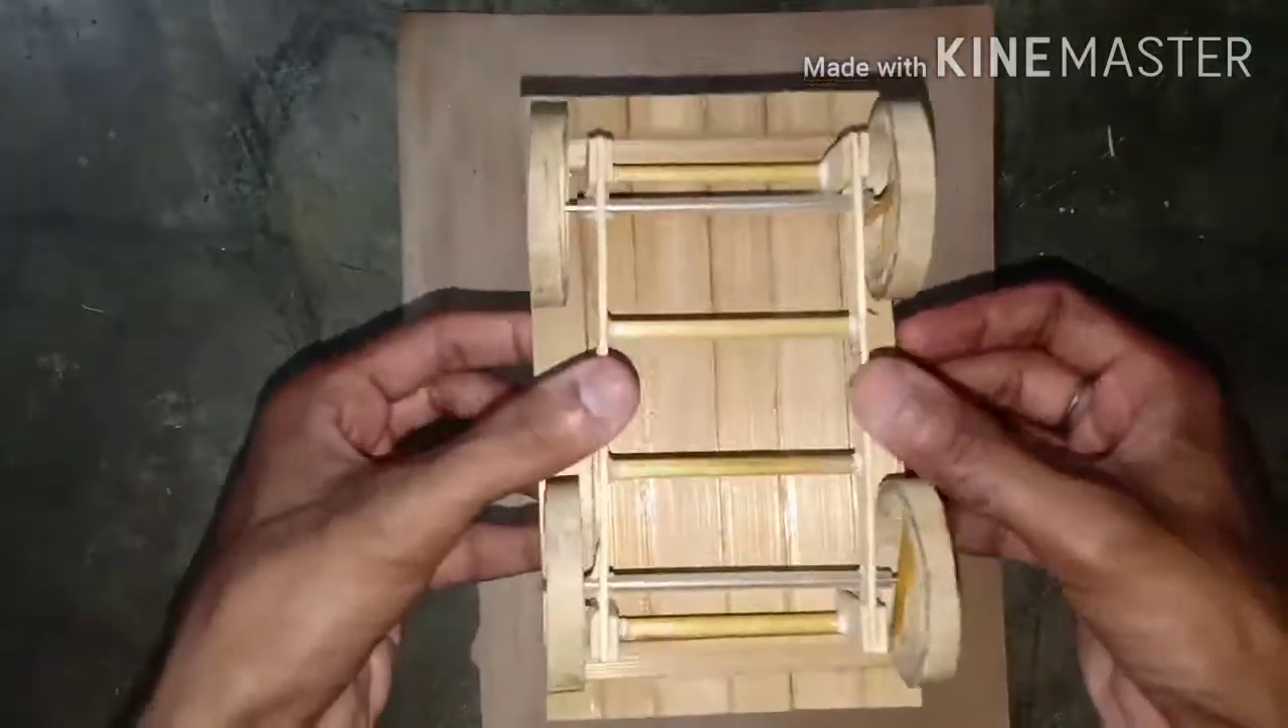آپ دیکھ سکتے ہیں ویل لگ چکے ہیں۔